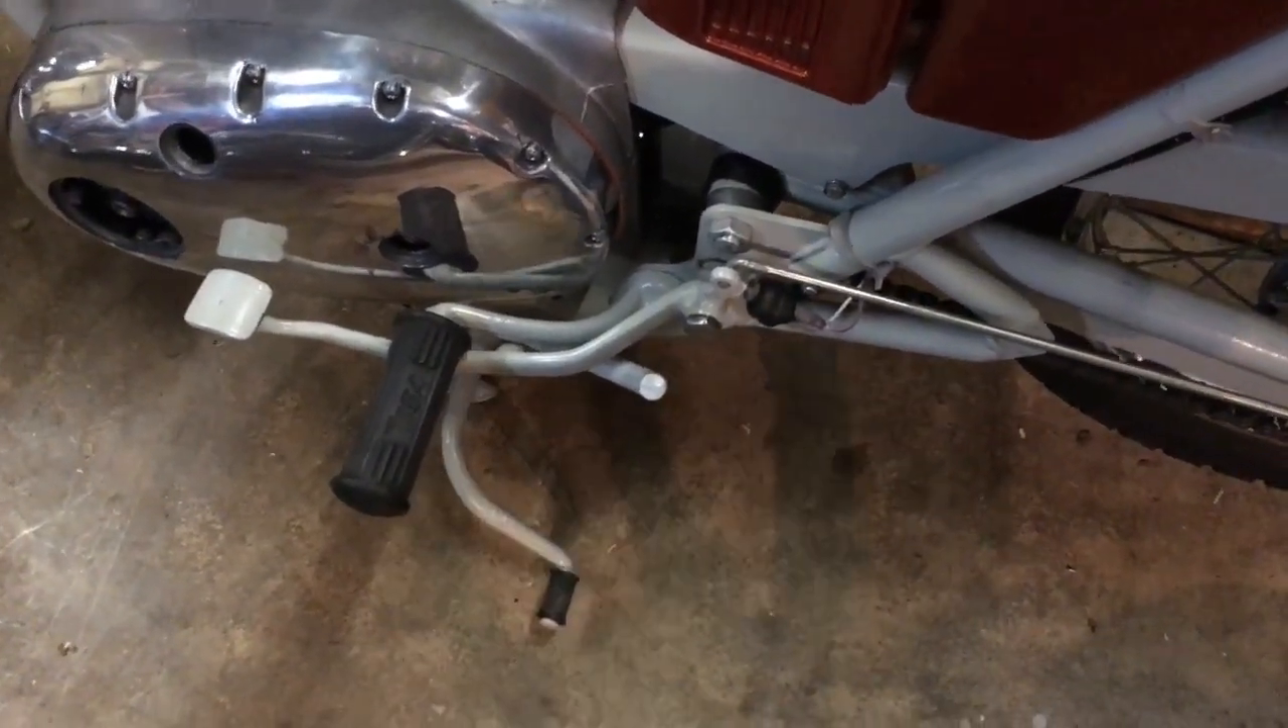All uh outer cover all buttoned up and also uh i've uh replaced the footrest into its right foot position and uh tightened it up.